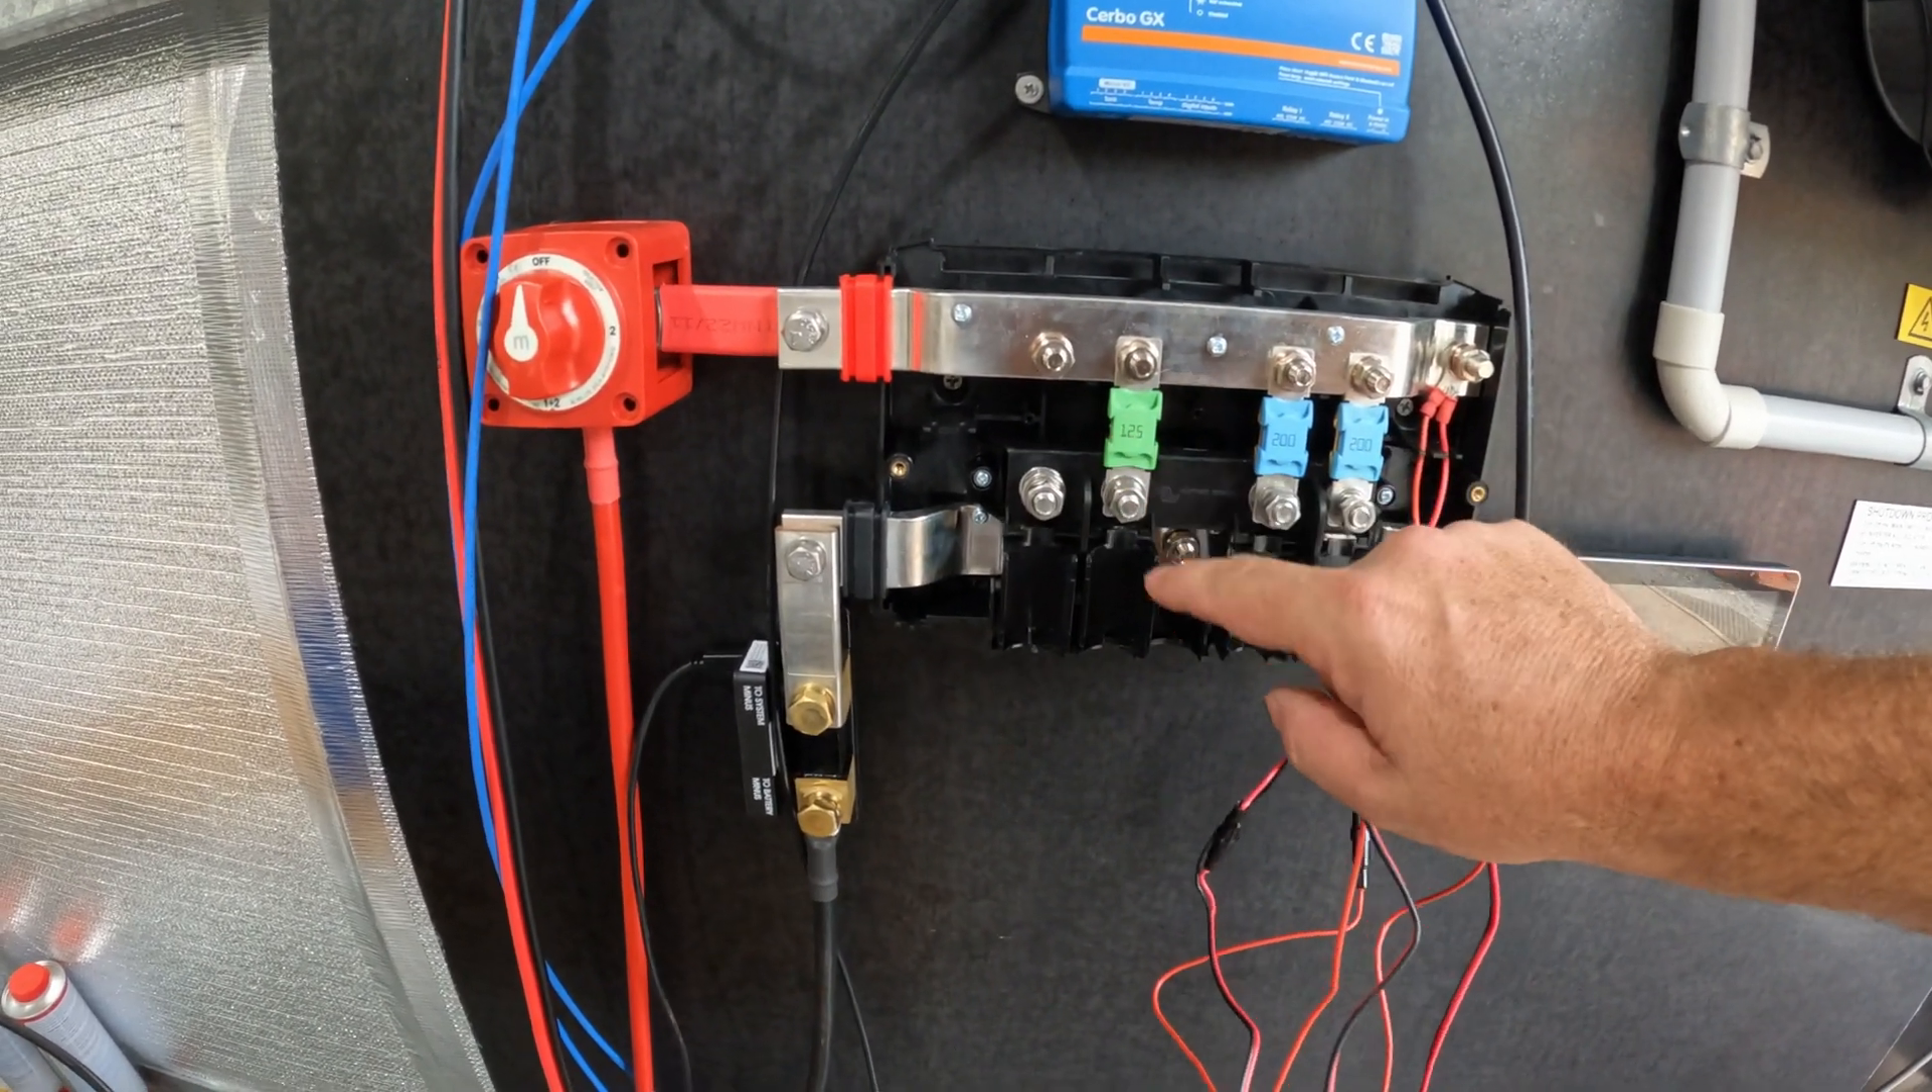And we've got our fuses in place, so 125 amp for the solar feed.